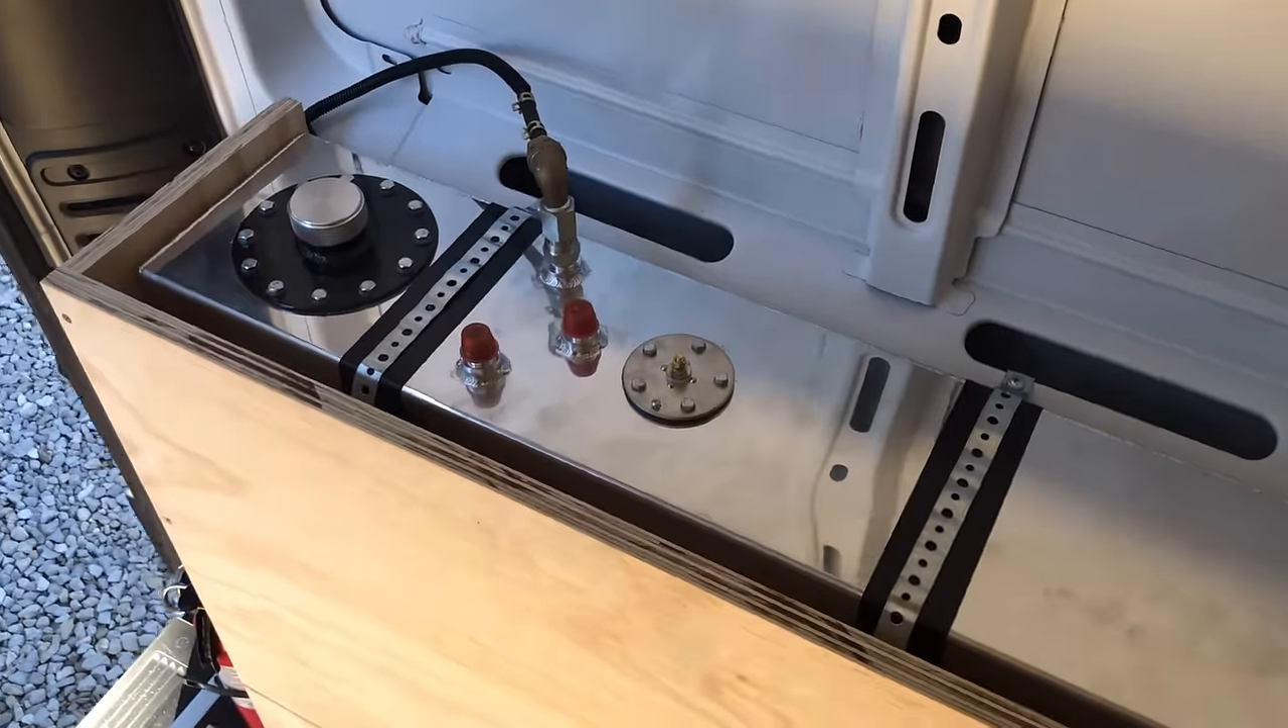And we also got our fuel tank mounted, hooked up.